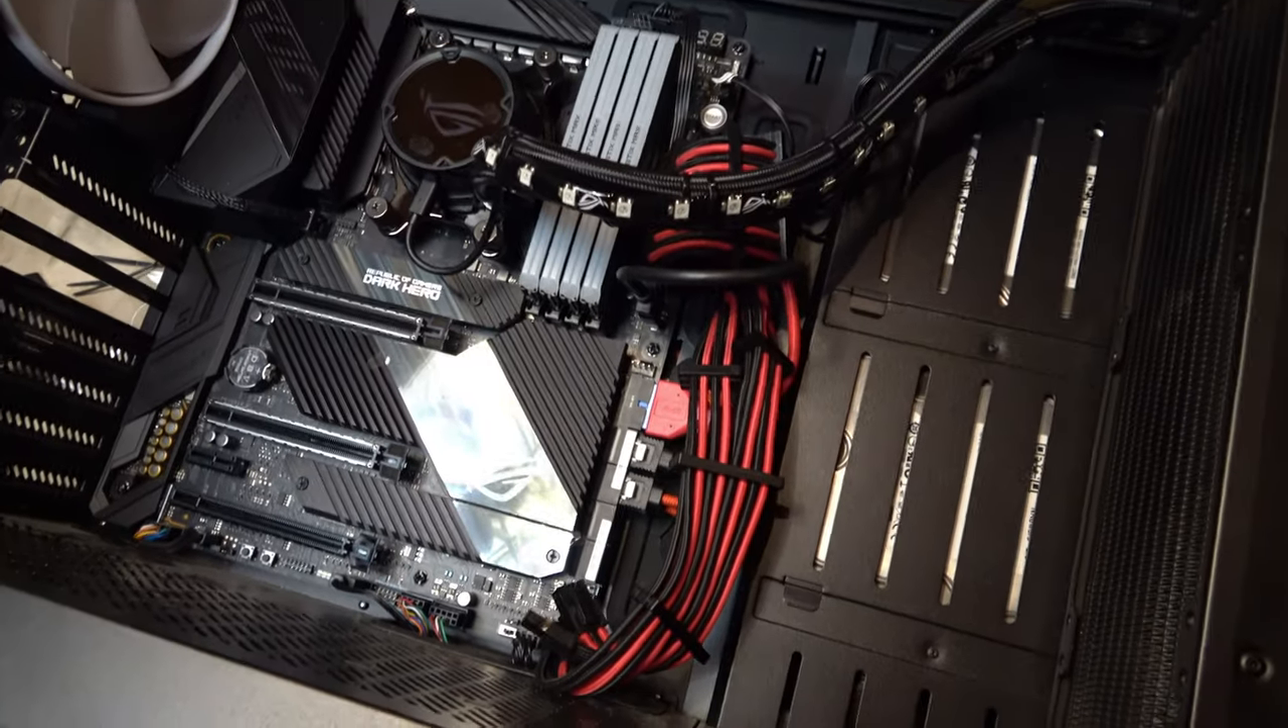Bis auf die Grafikkarte wäre jetzt alles drin.